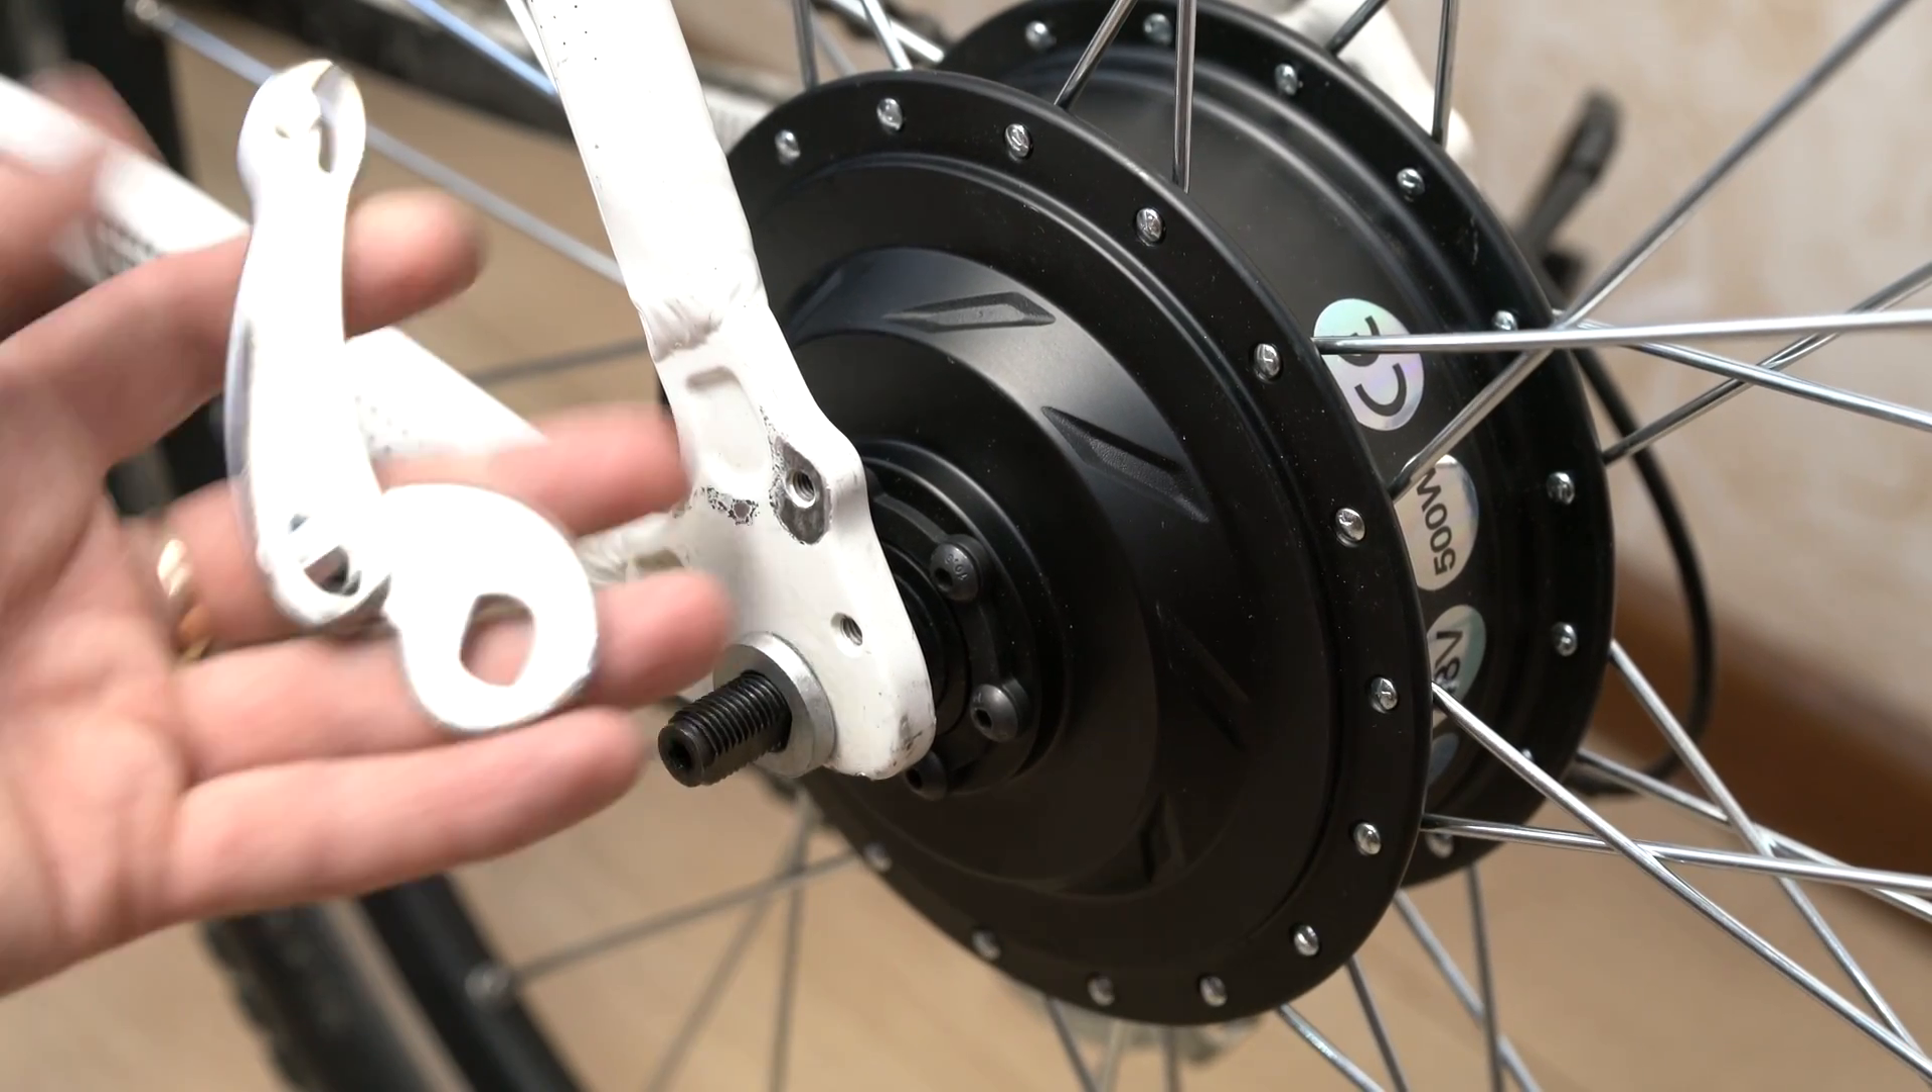Затягивать колесо рано, потому что нужно установить еще дропаут.